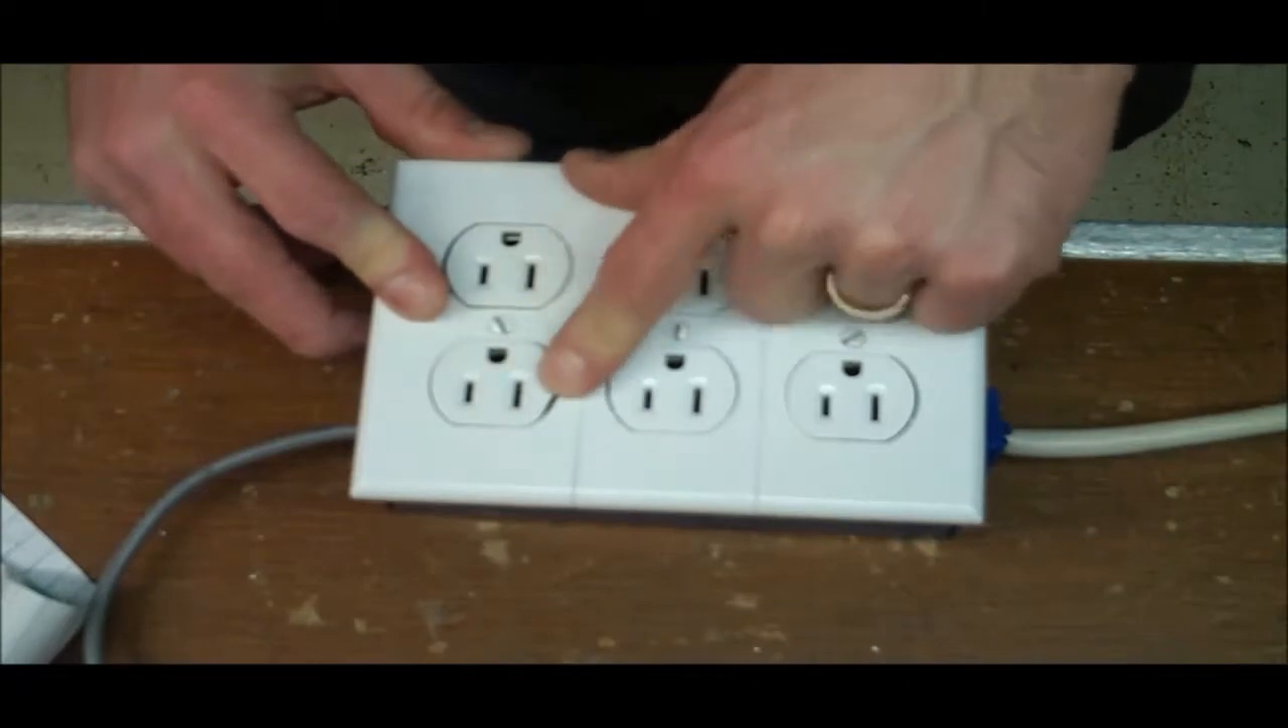Okay so now I got the plate back on doesn't look too bad.